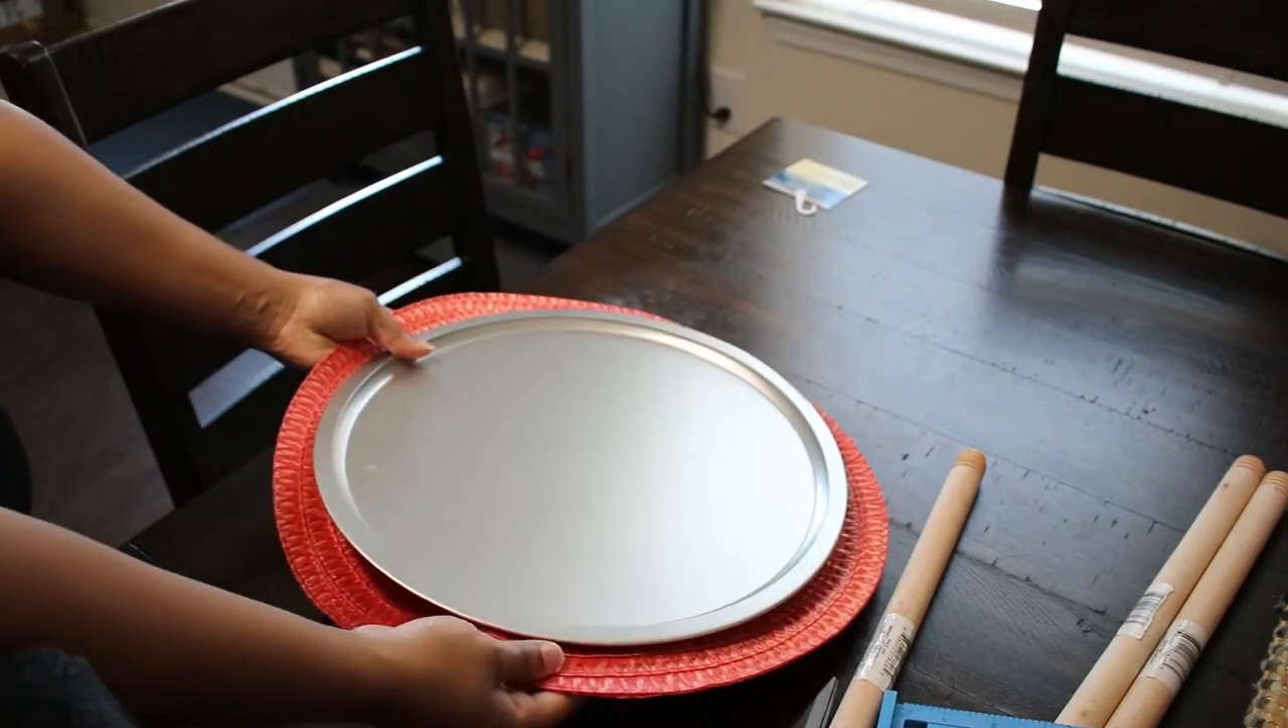I wanted to attach the placemat to the inside of the pizza pan but as you can see it's a little bit larger.